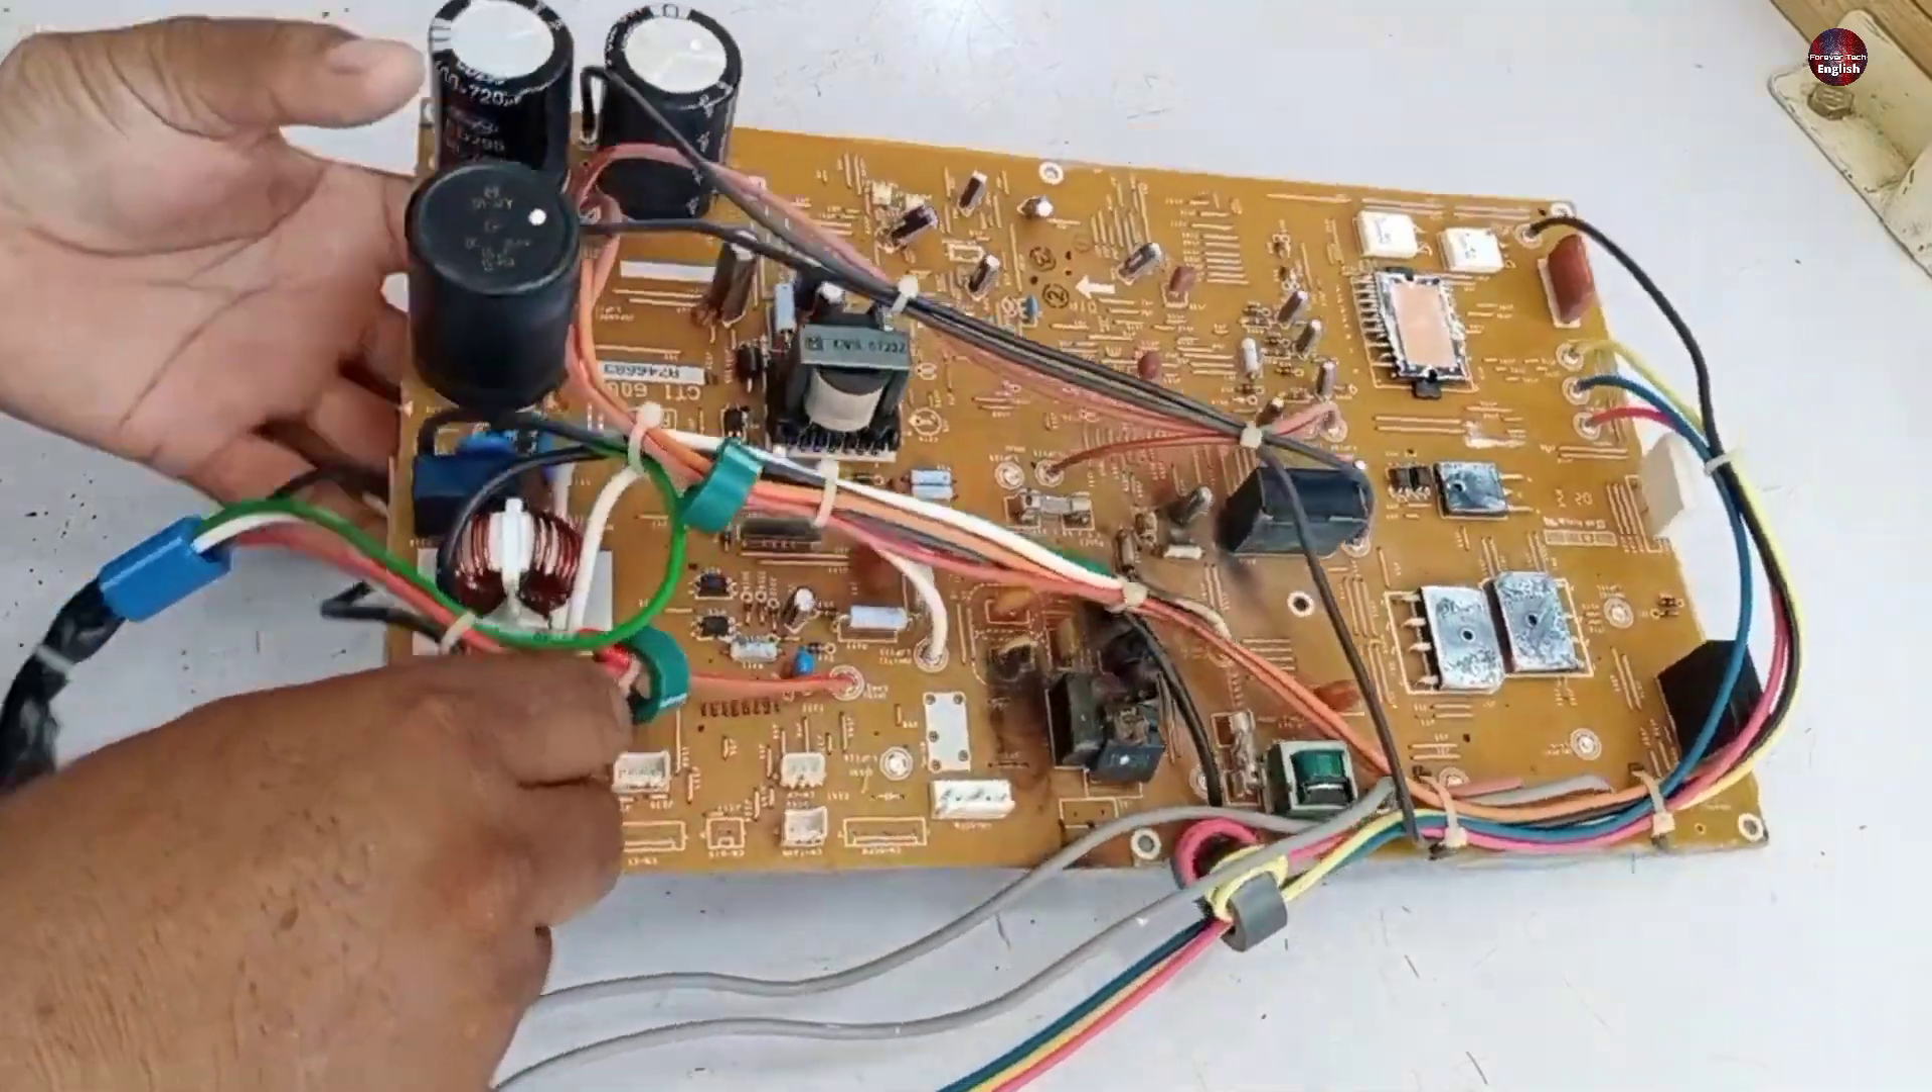I have removed the motherboard from the cover.